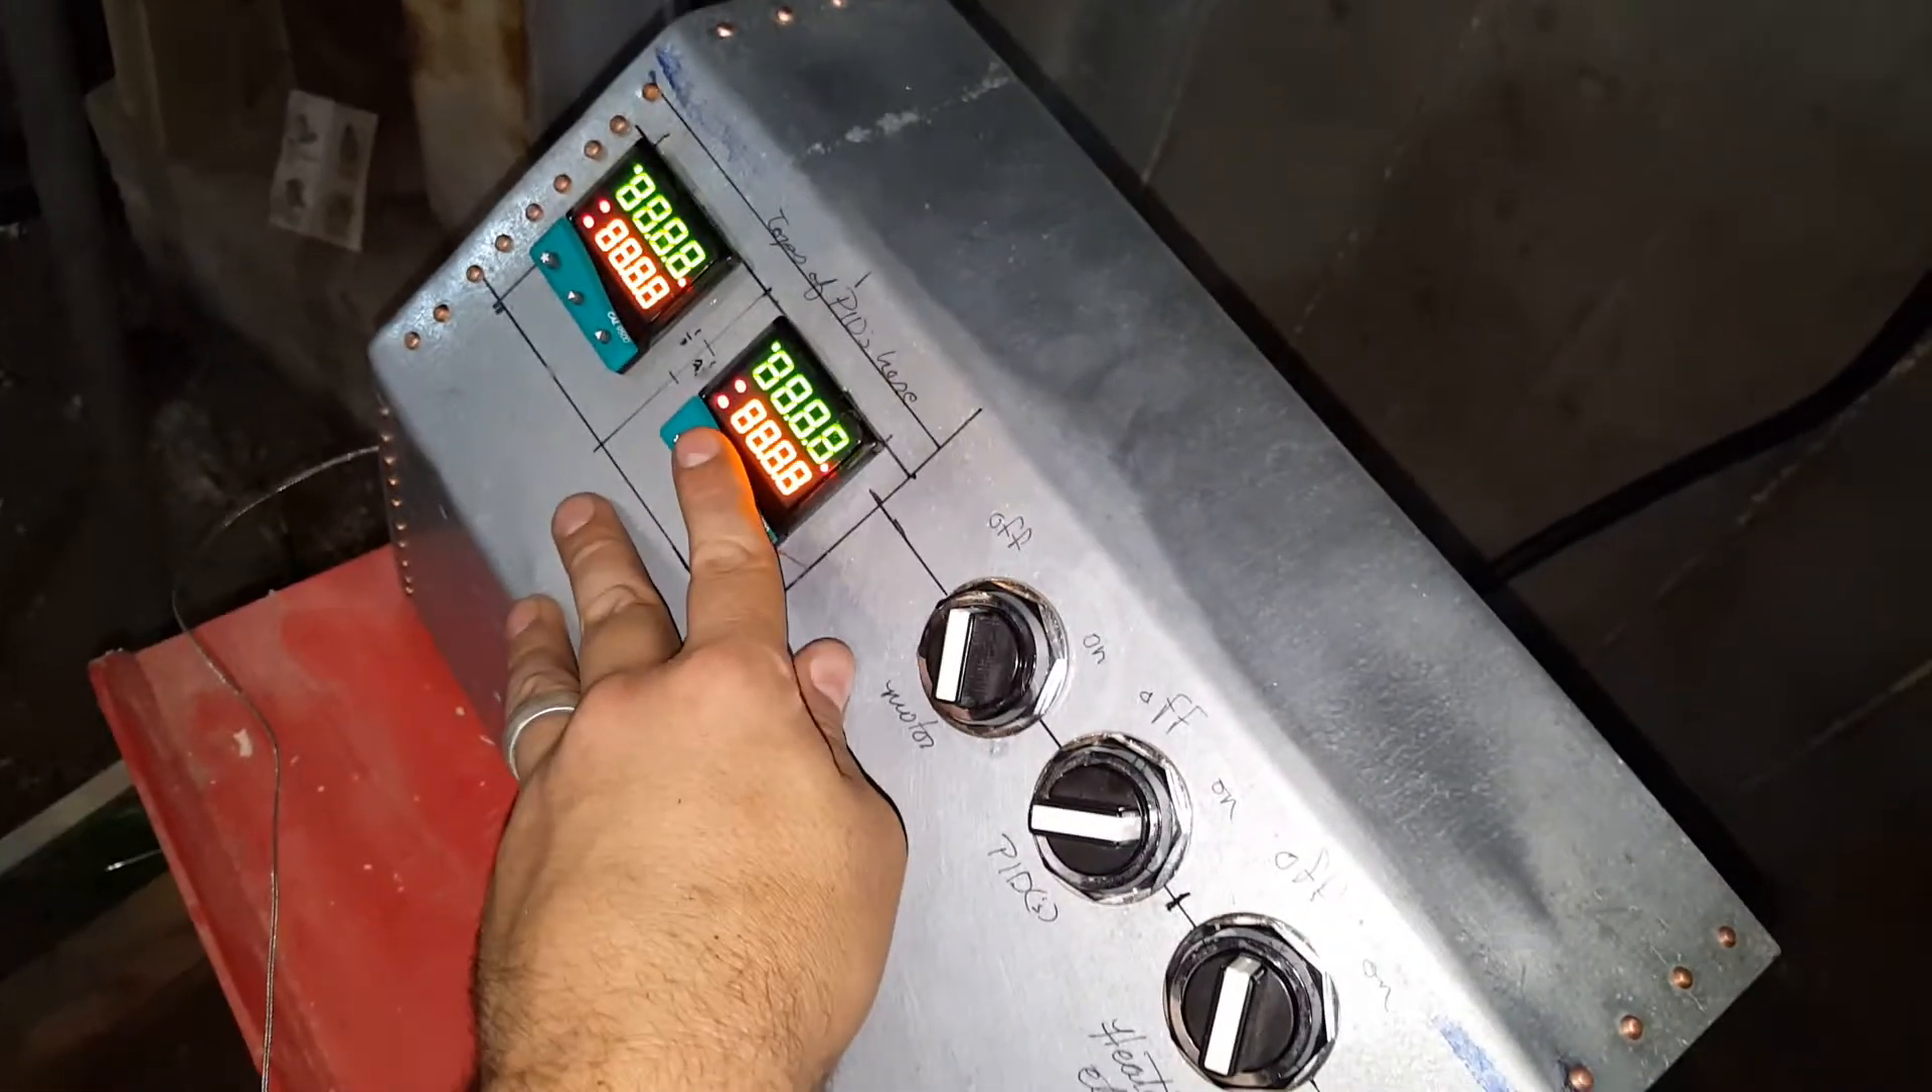Well, I am who I am, and I couldn't just walk away with the project partway done, so I installed my controllers into the front of the unit, and here they power on.